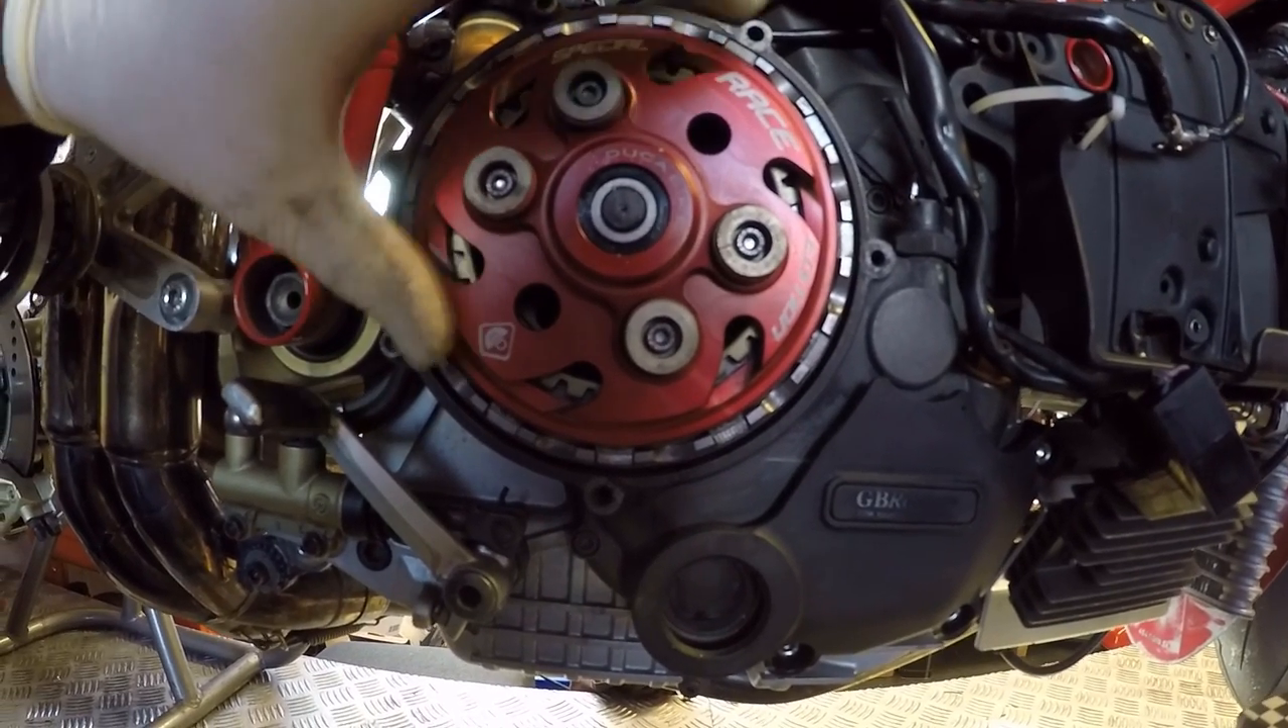That's the clutch plates back in and the clutch back together.